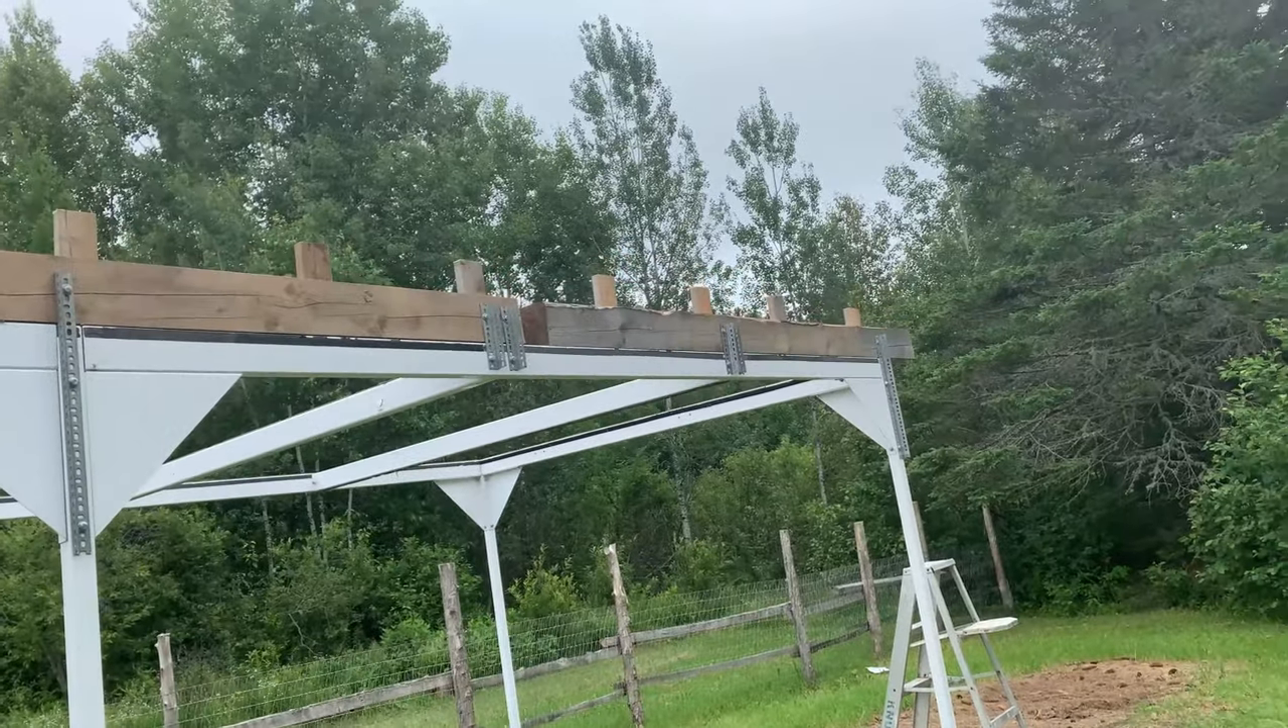So we've got our four by four beam up.